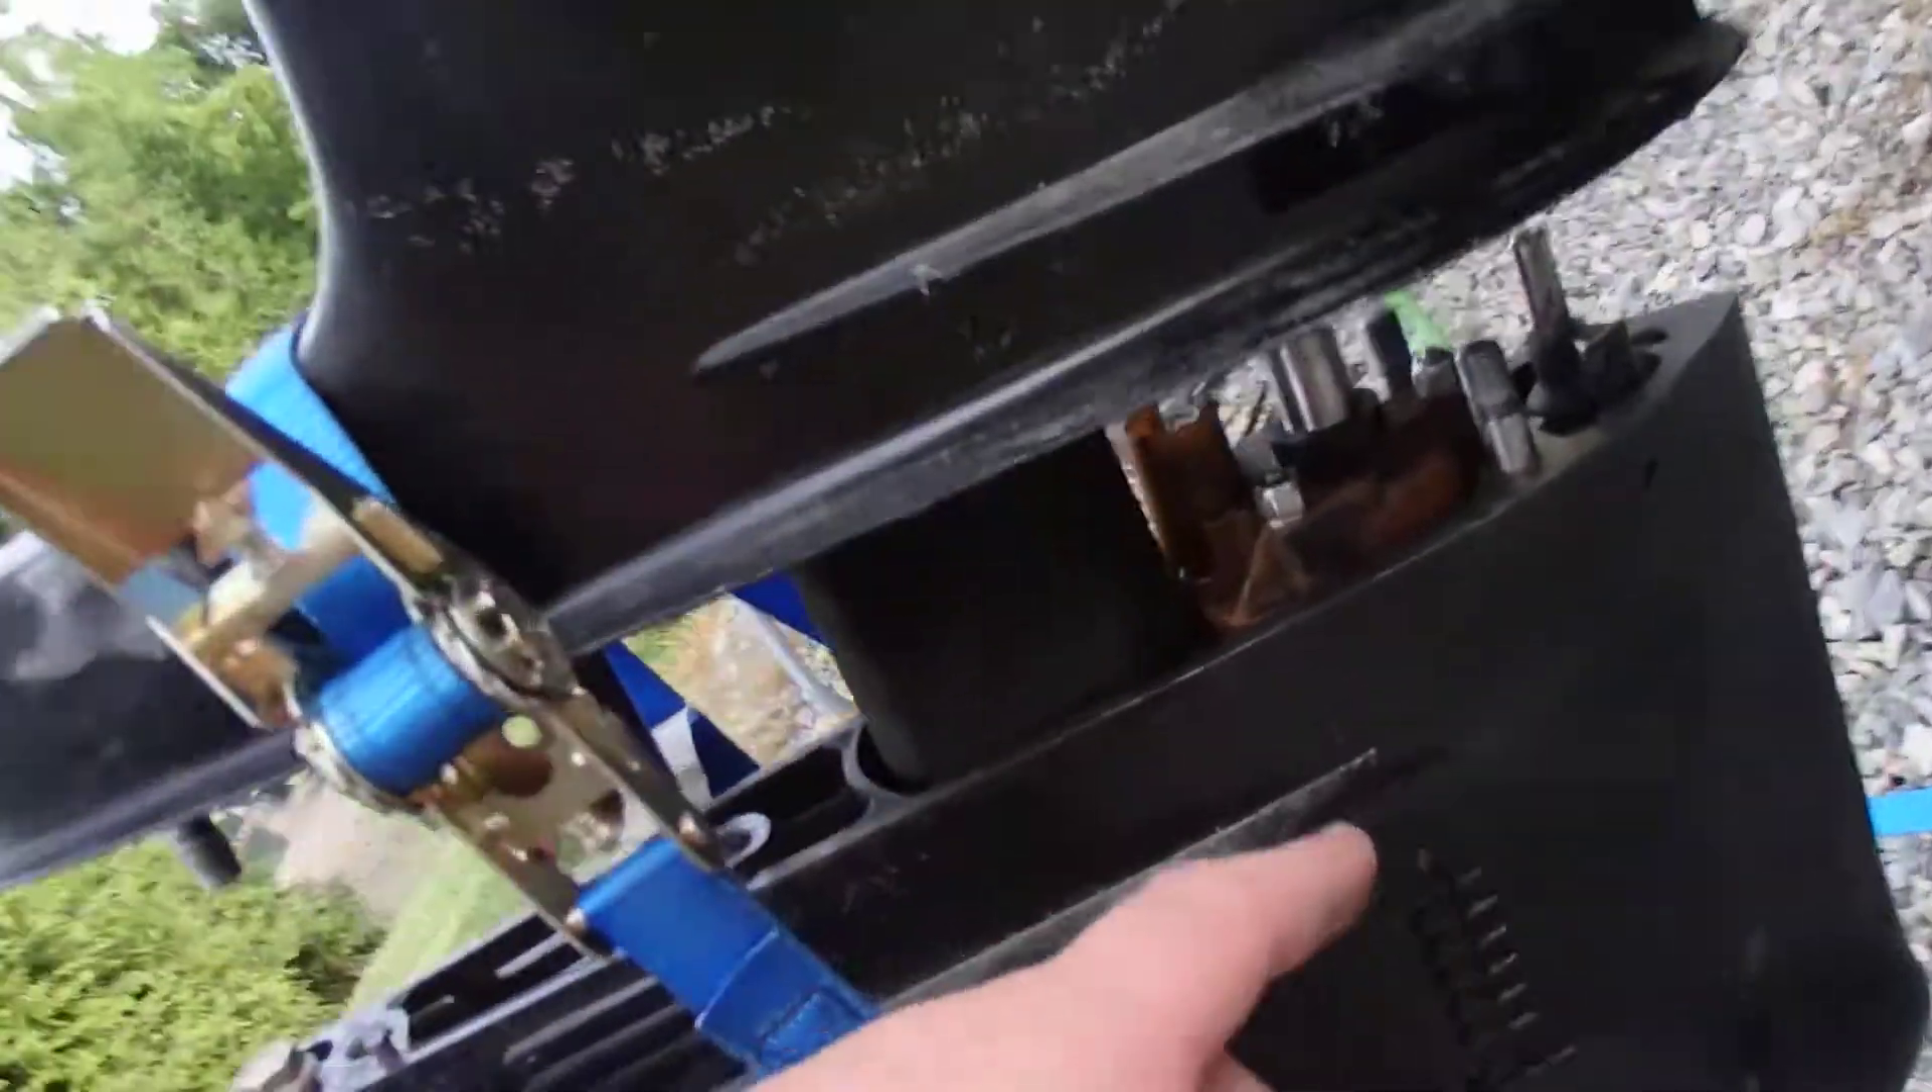I have the lower unit off right now, I'm in the process of putting it back on.